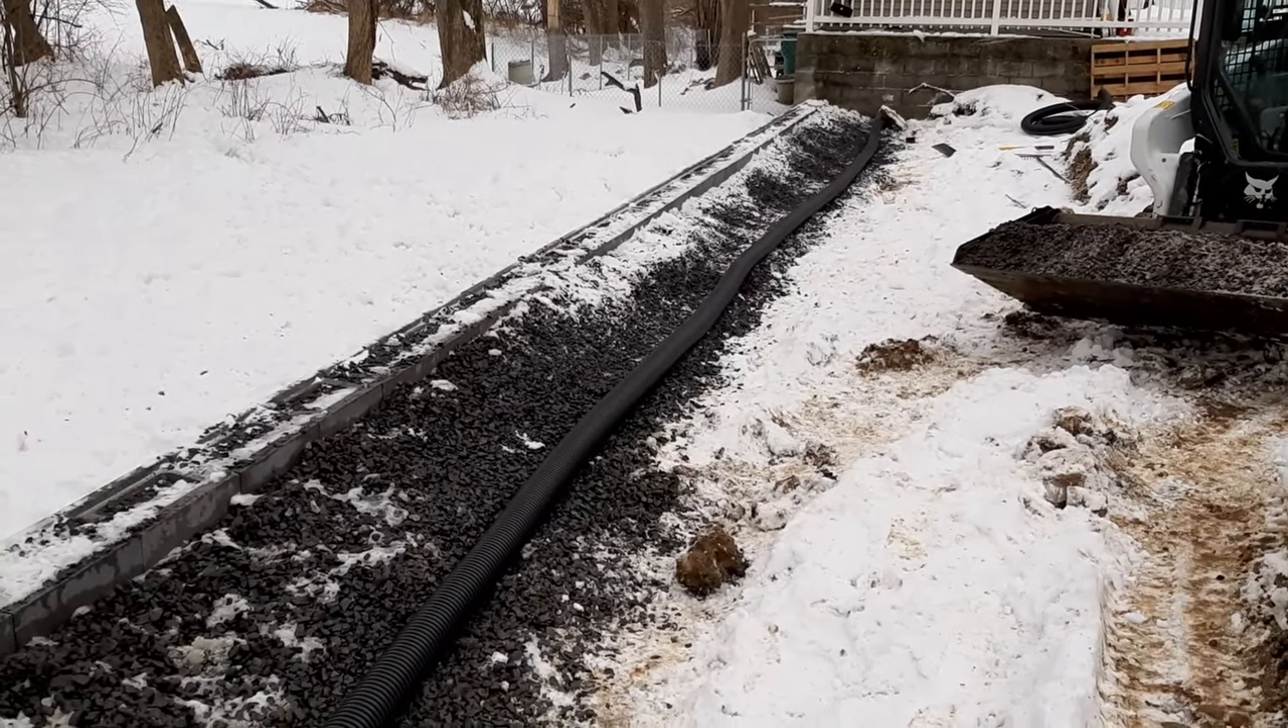The final part of our drainage system is in. This pipe right here is called the heel drain.